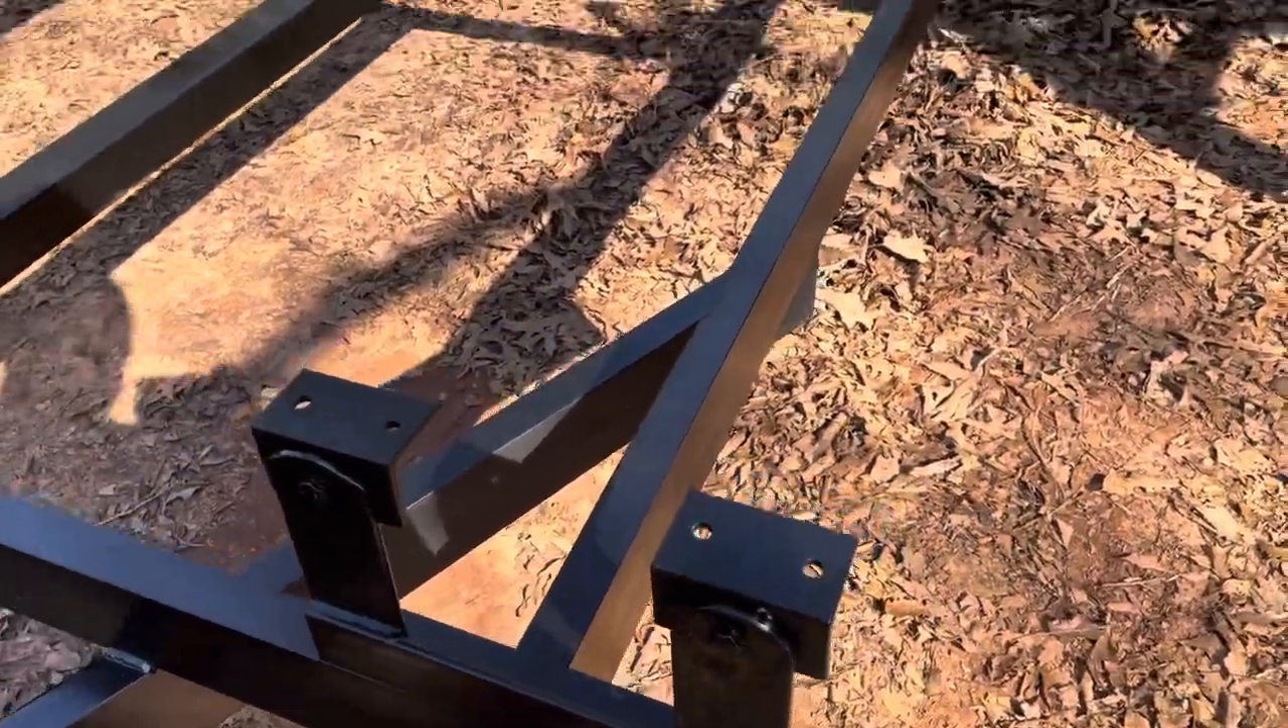Well, I got the brackets on. That's what they look like on the trailer.